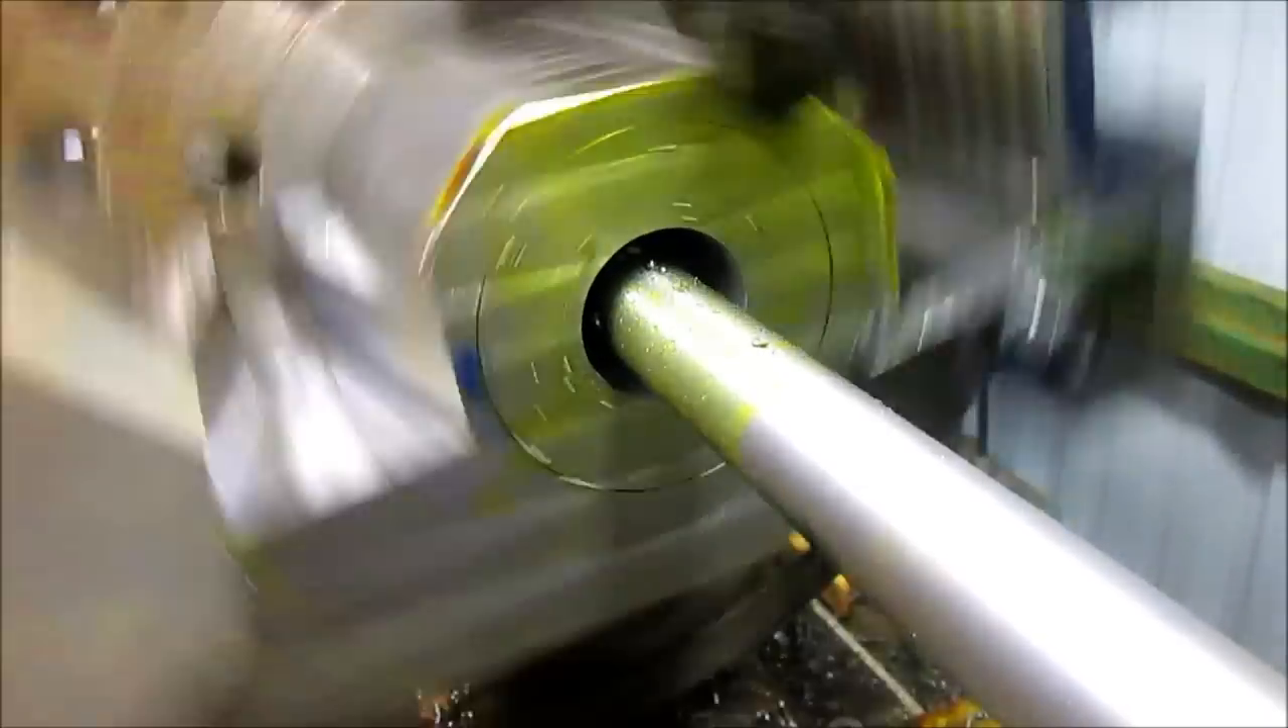Okay, we got the big bar in there now. It'll fit.